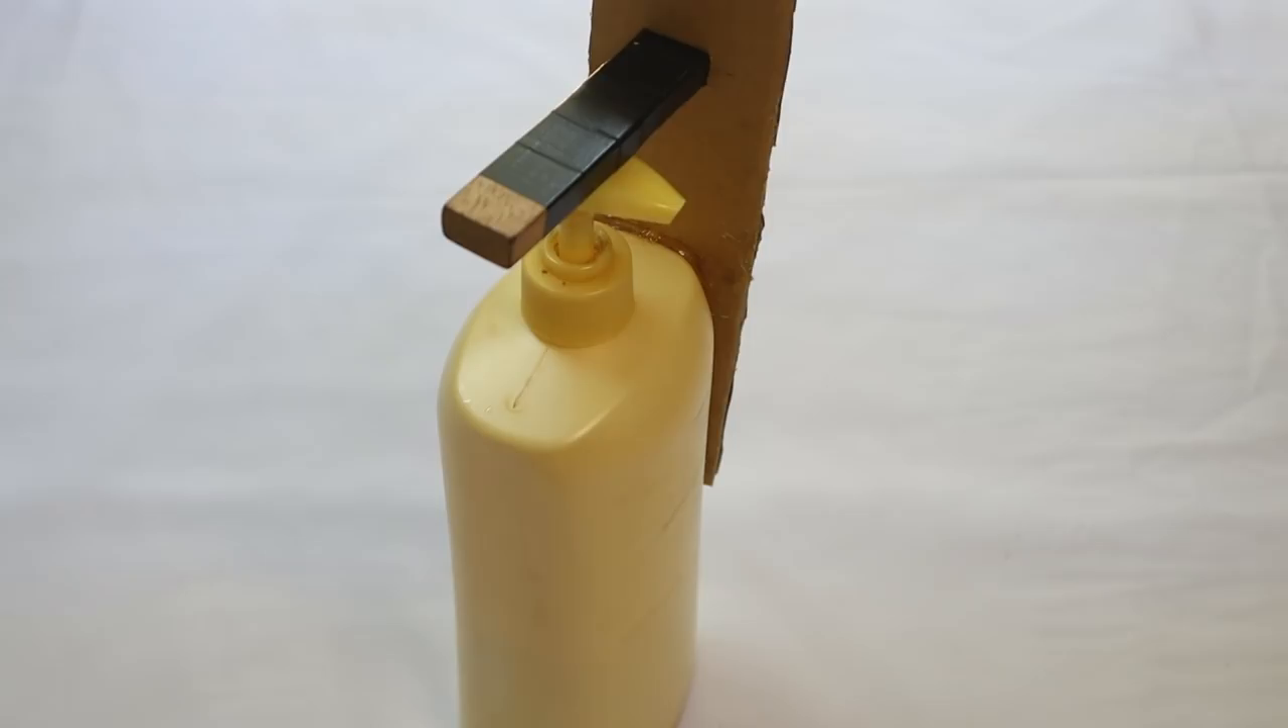And you need to hot glue the cardboard to the dispenser like that. Now I have hot glued it.